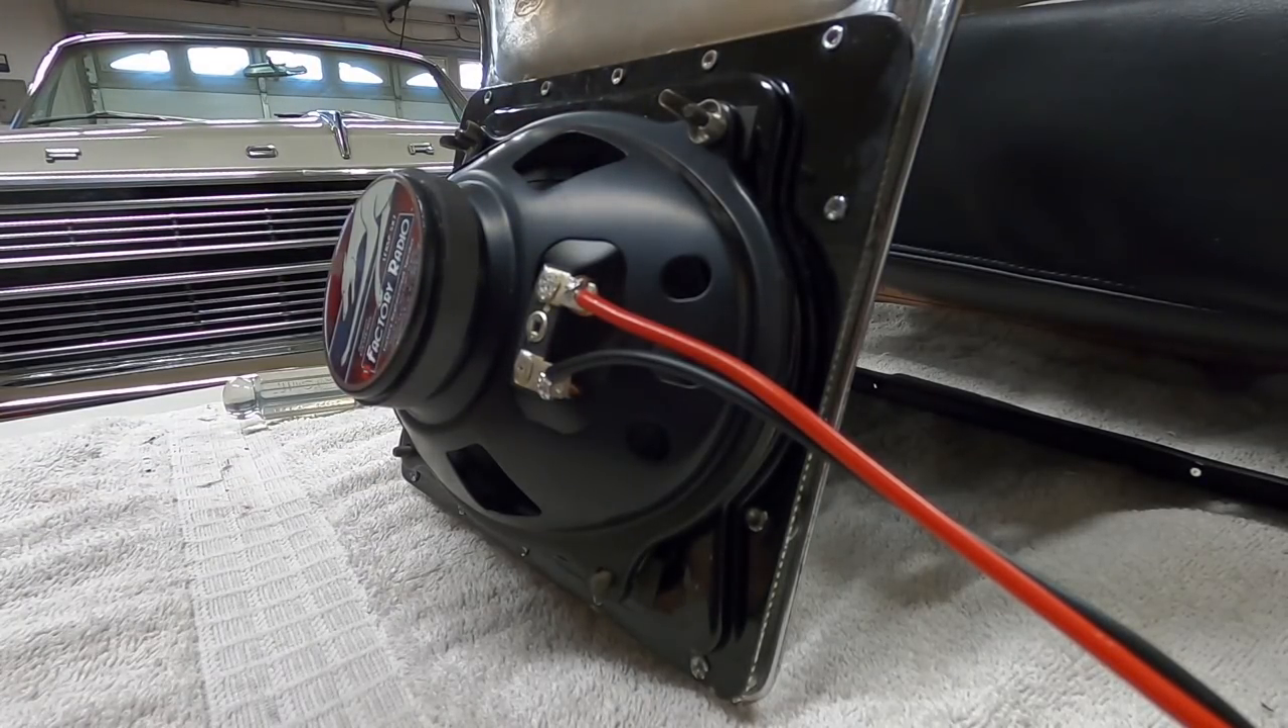There we go wires are soldered on.